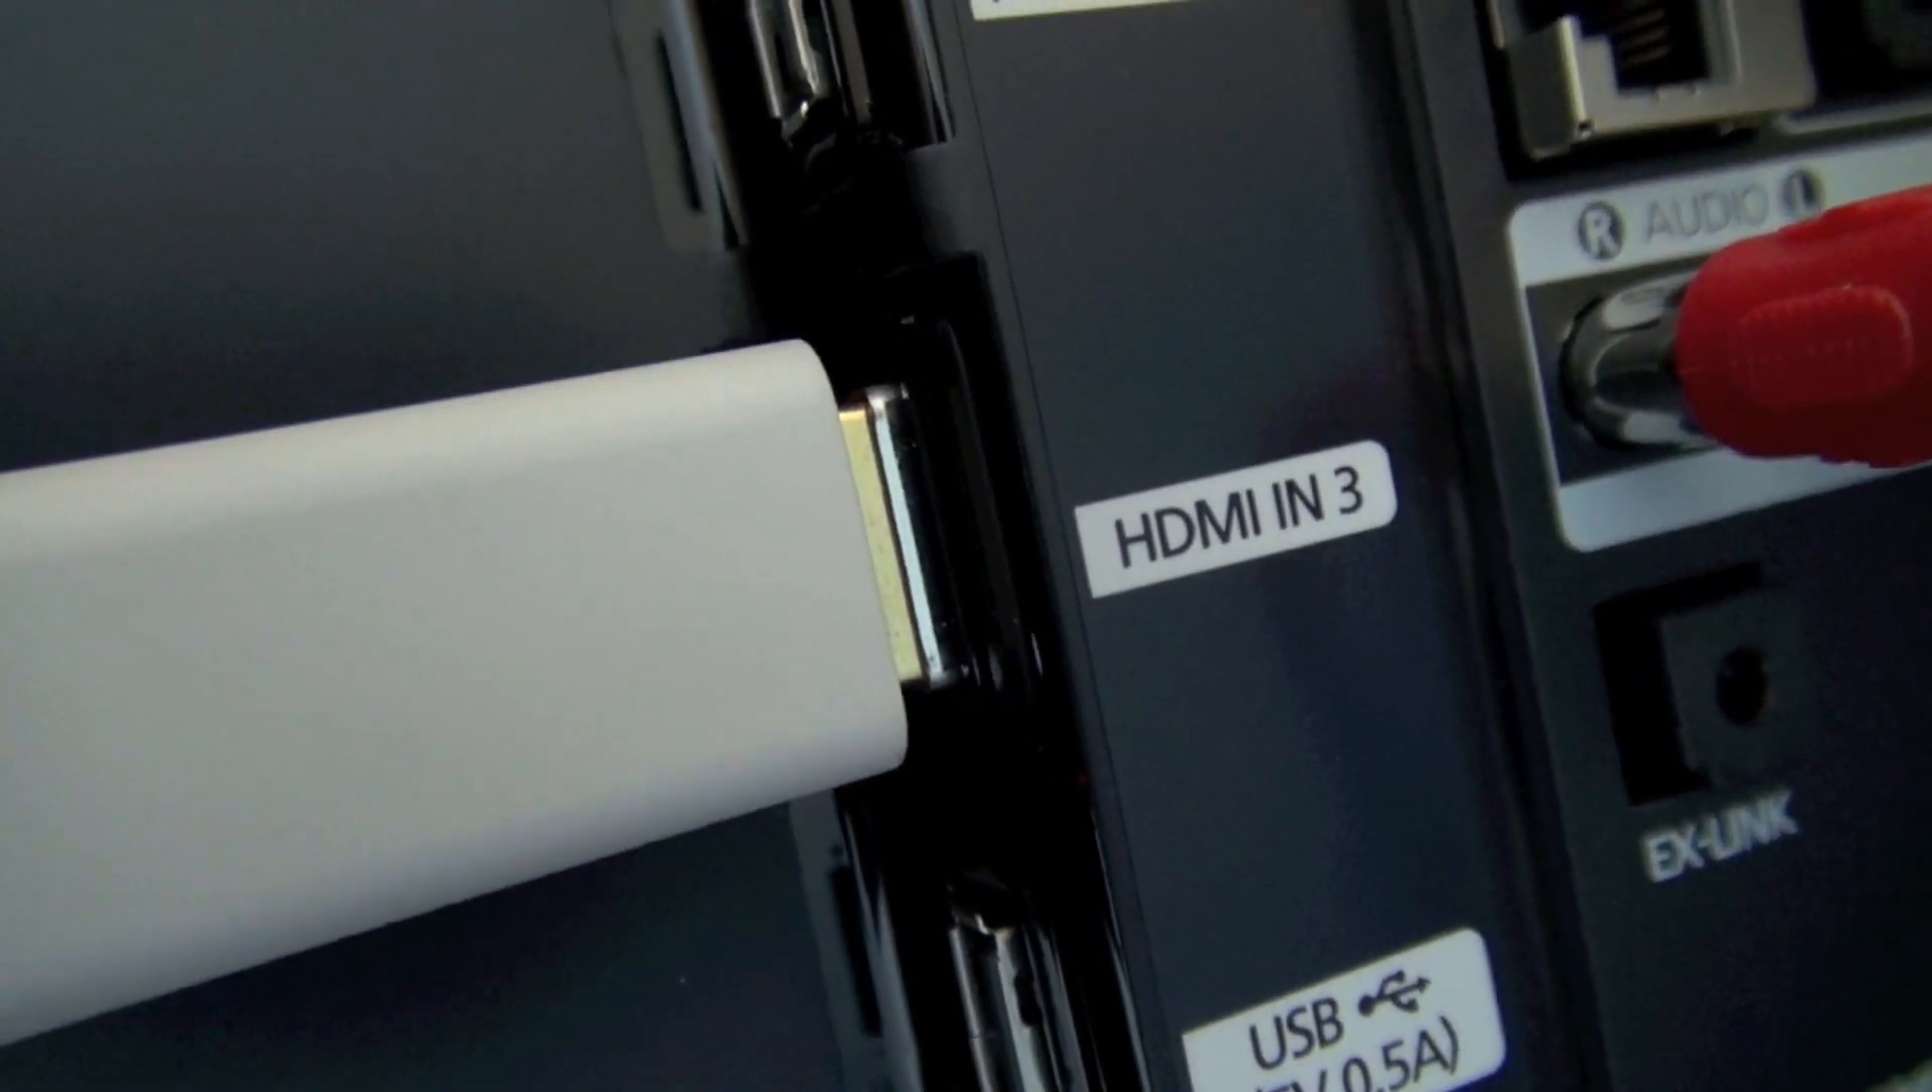So now the HDMI selection is now in the HDMI 3 port.